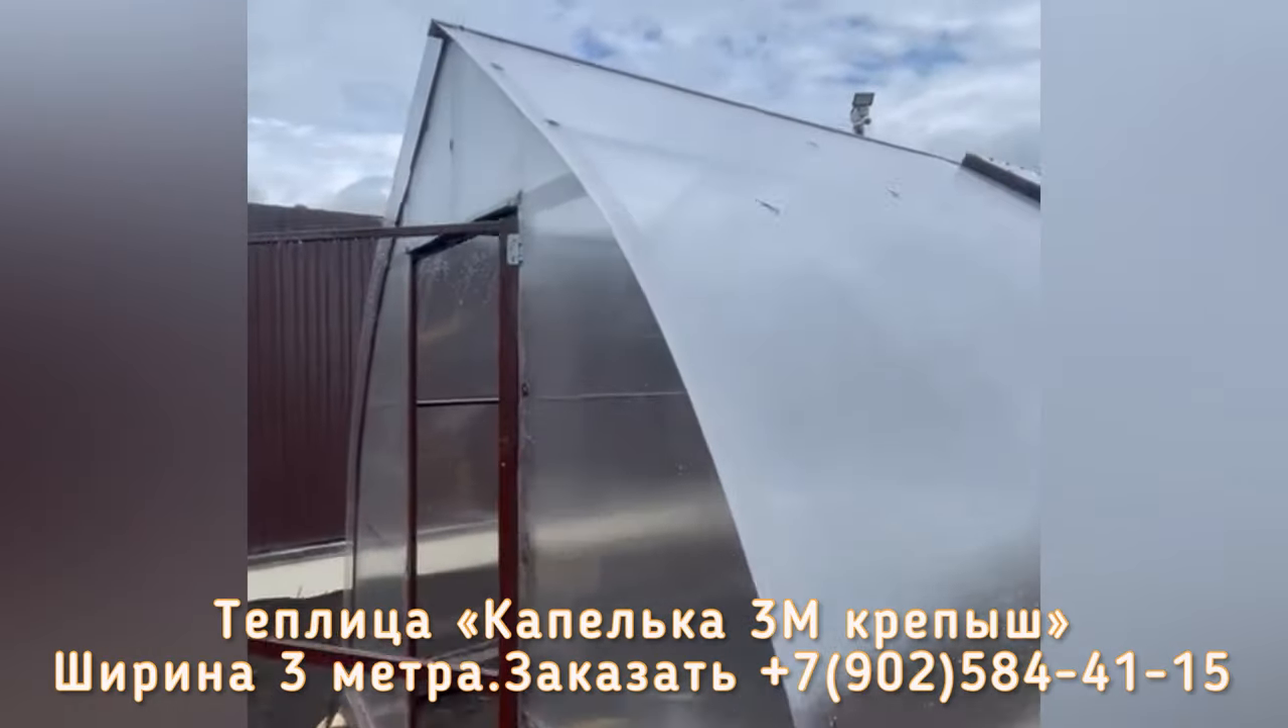Здесь мы уже перекрыли саму теплицу.